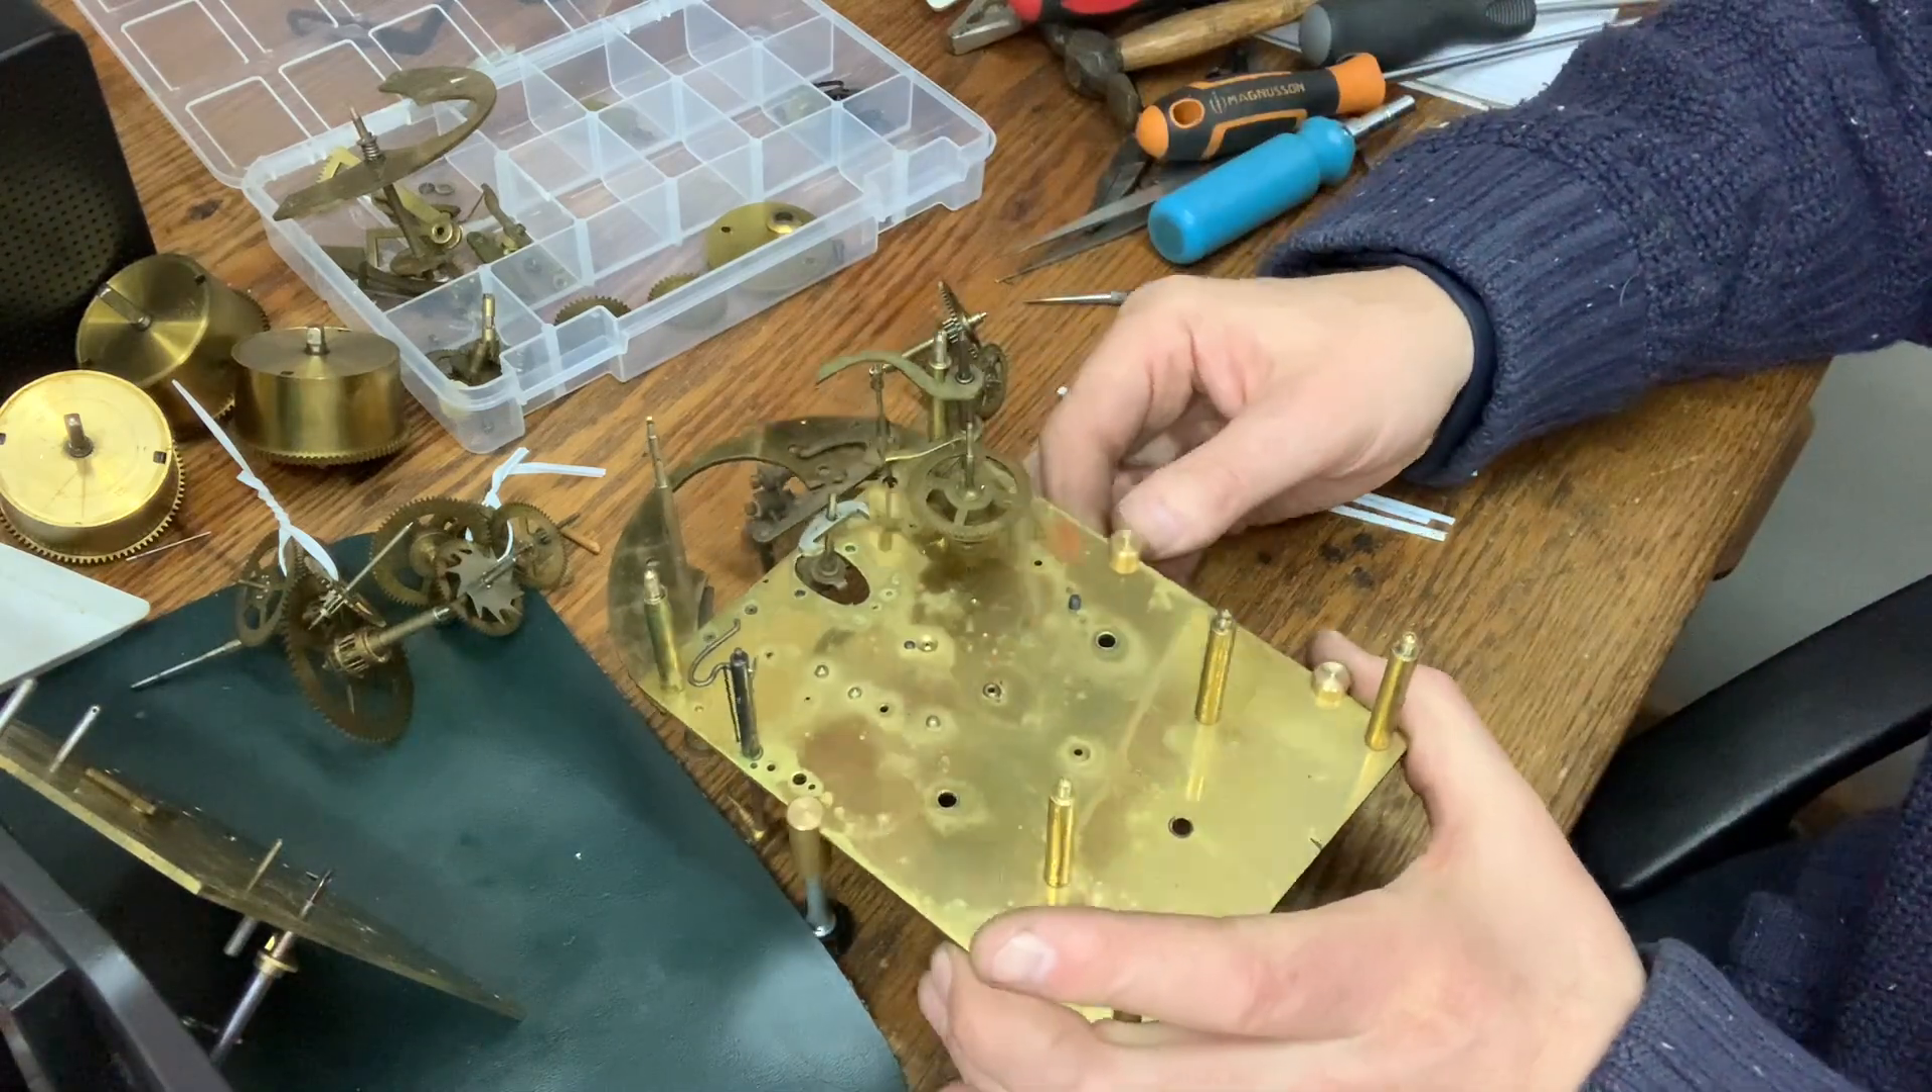Now obviously there's there's your clock movement pretty much stripped down.